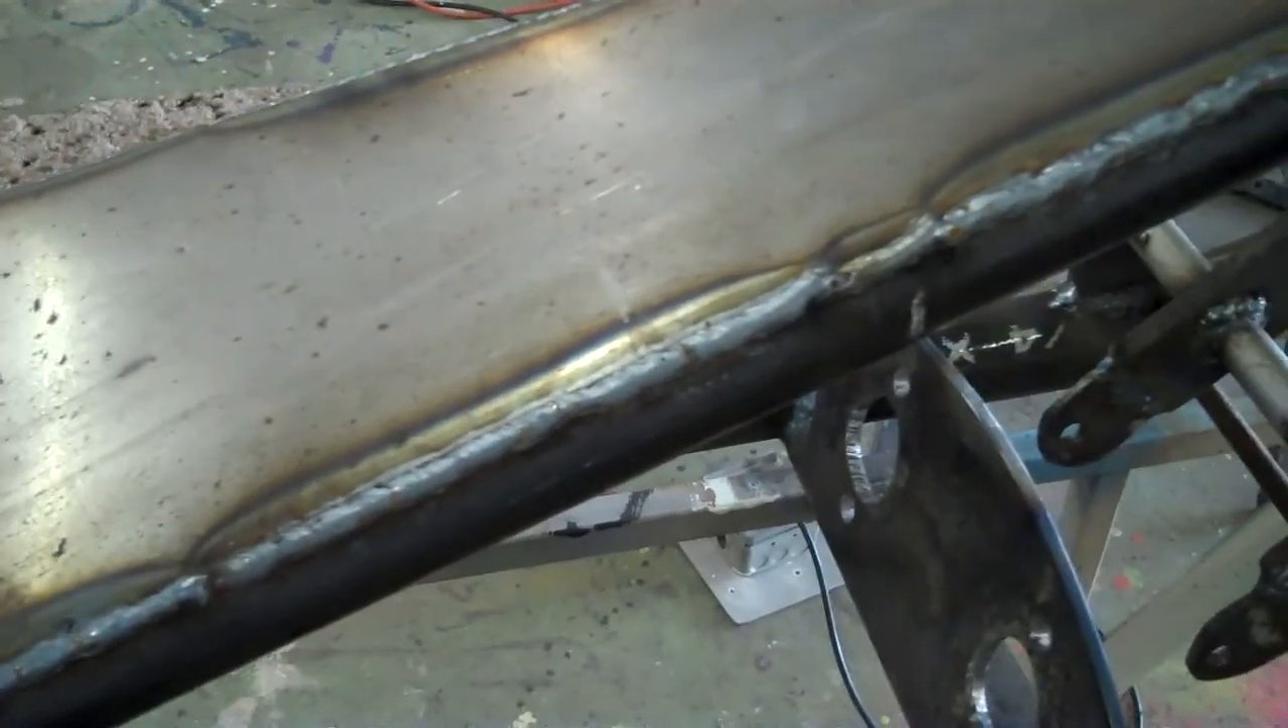I got the dash welded on.